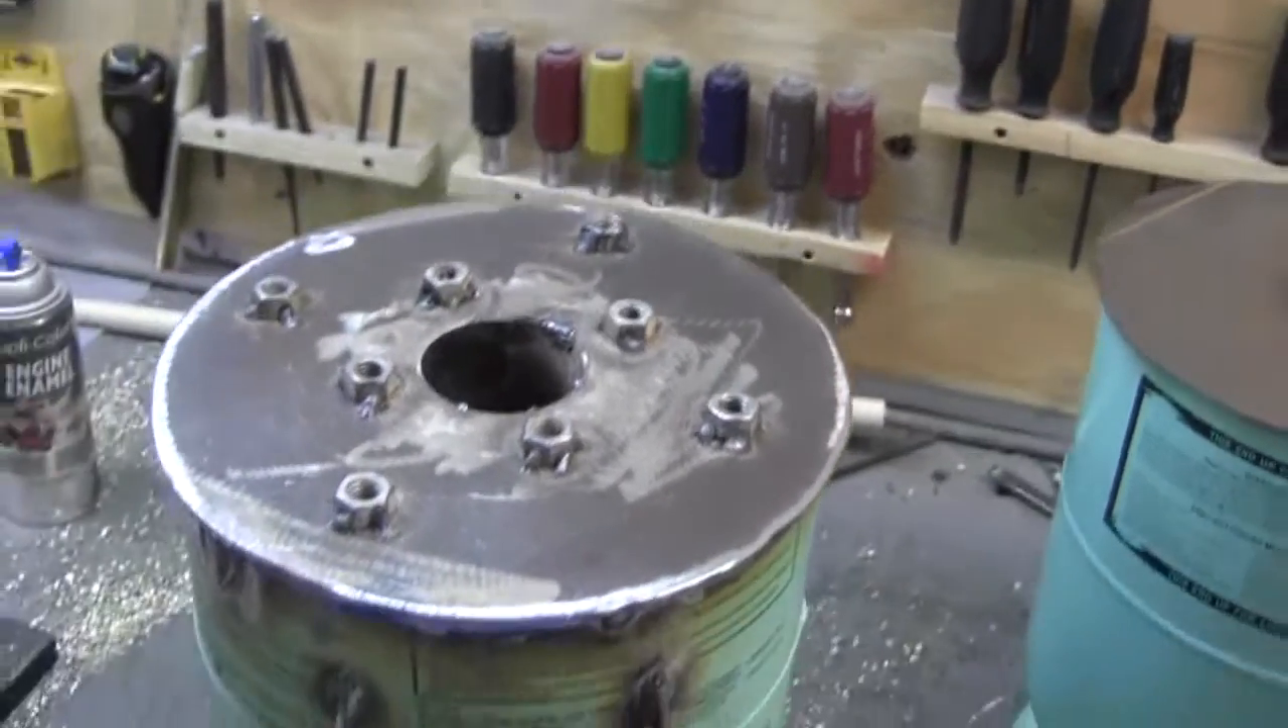I welded some nuts up here to keep the pan up off the fire.